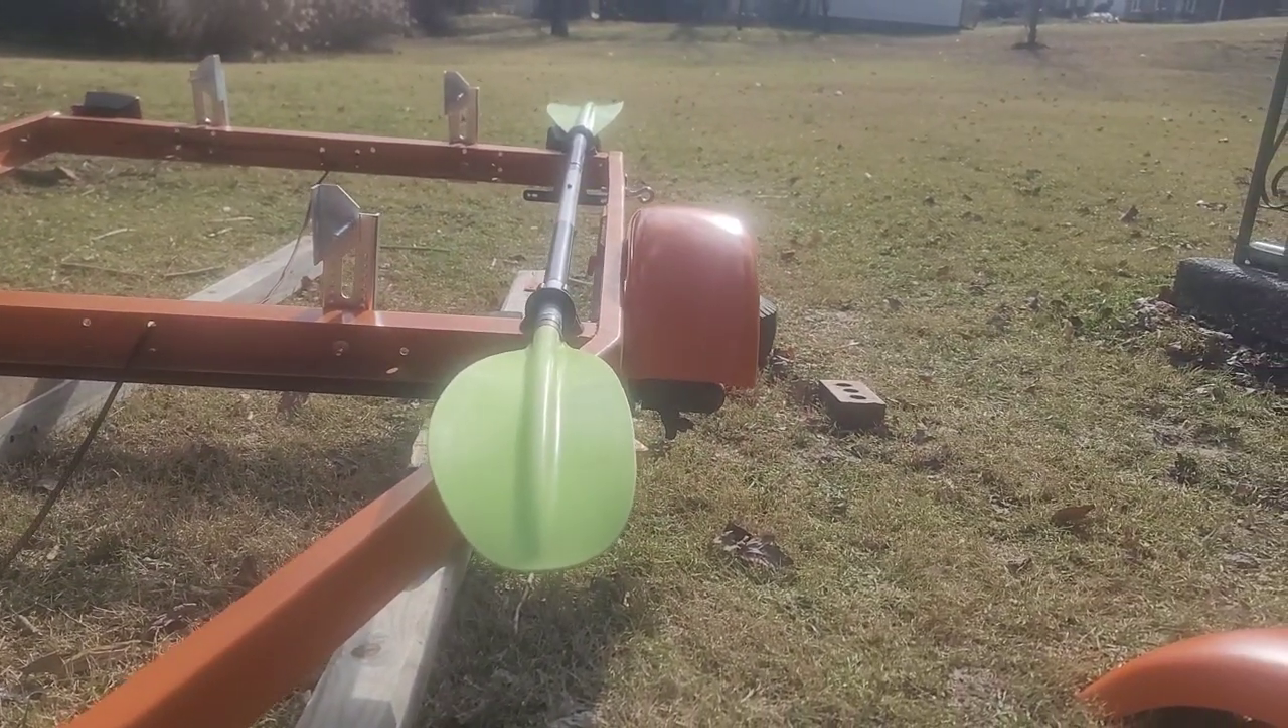I did mount the fender on there.